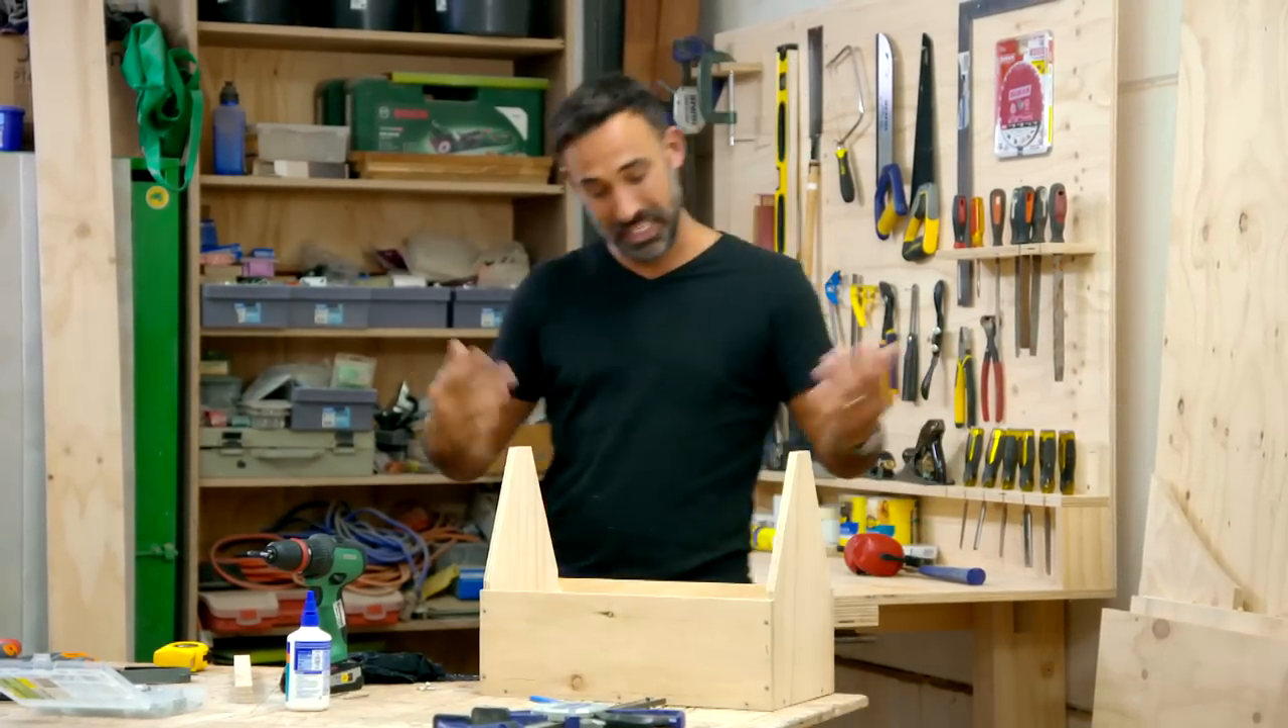This toolbox is starting to take shape, but there's one thing missing. And that's the handle.